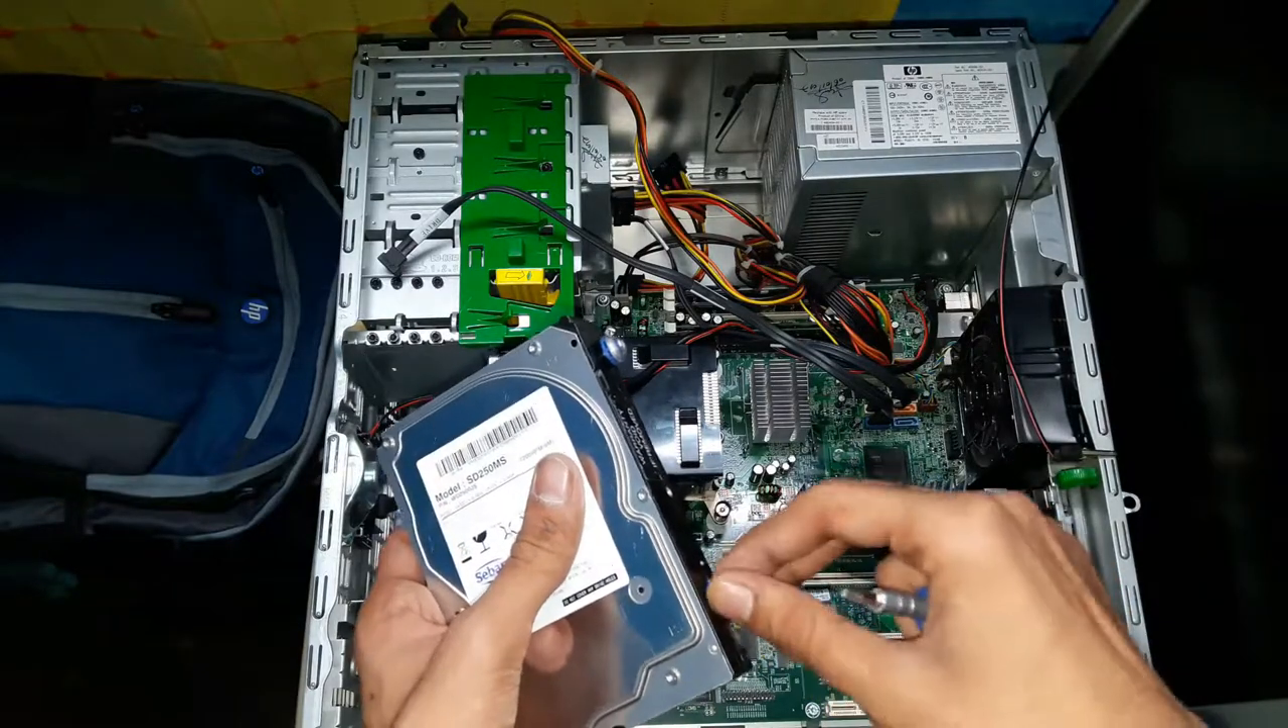So as you guys can see I have successfully removed the failed hard drive from the PC cabinet.